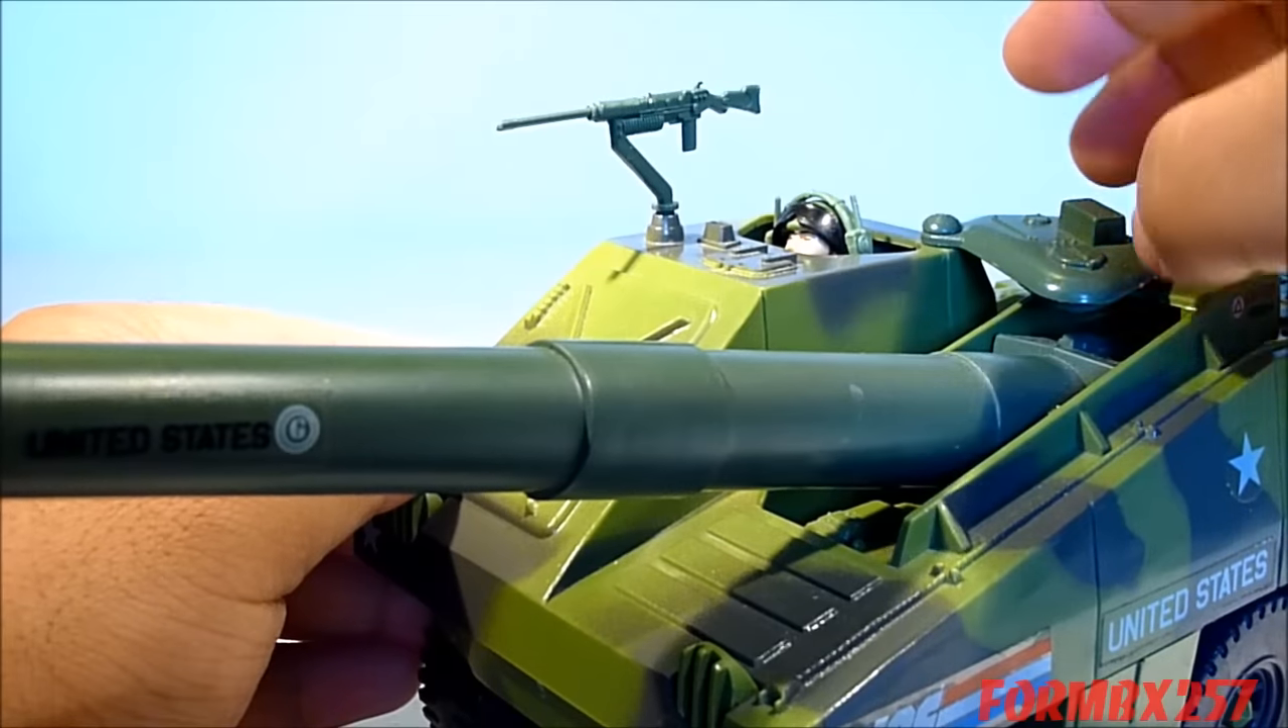Okay, well, his head is still sticking out a little bit.